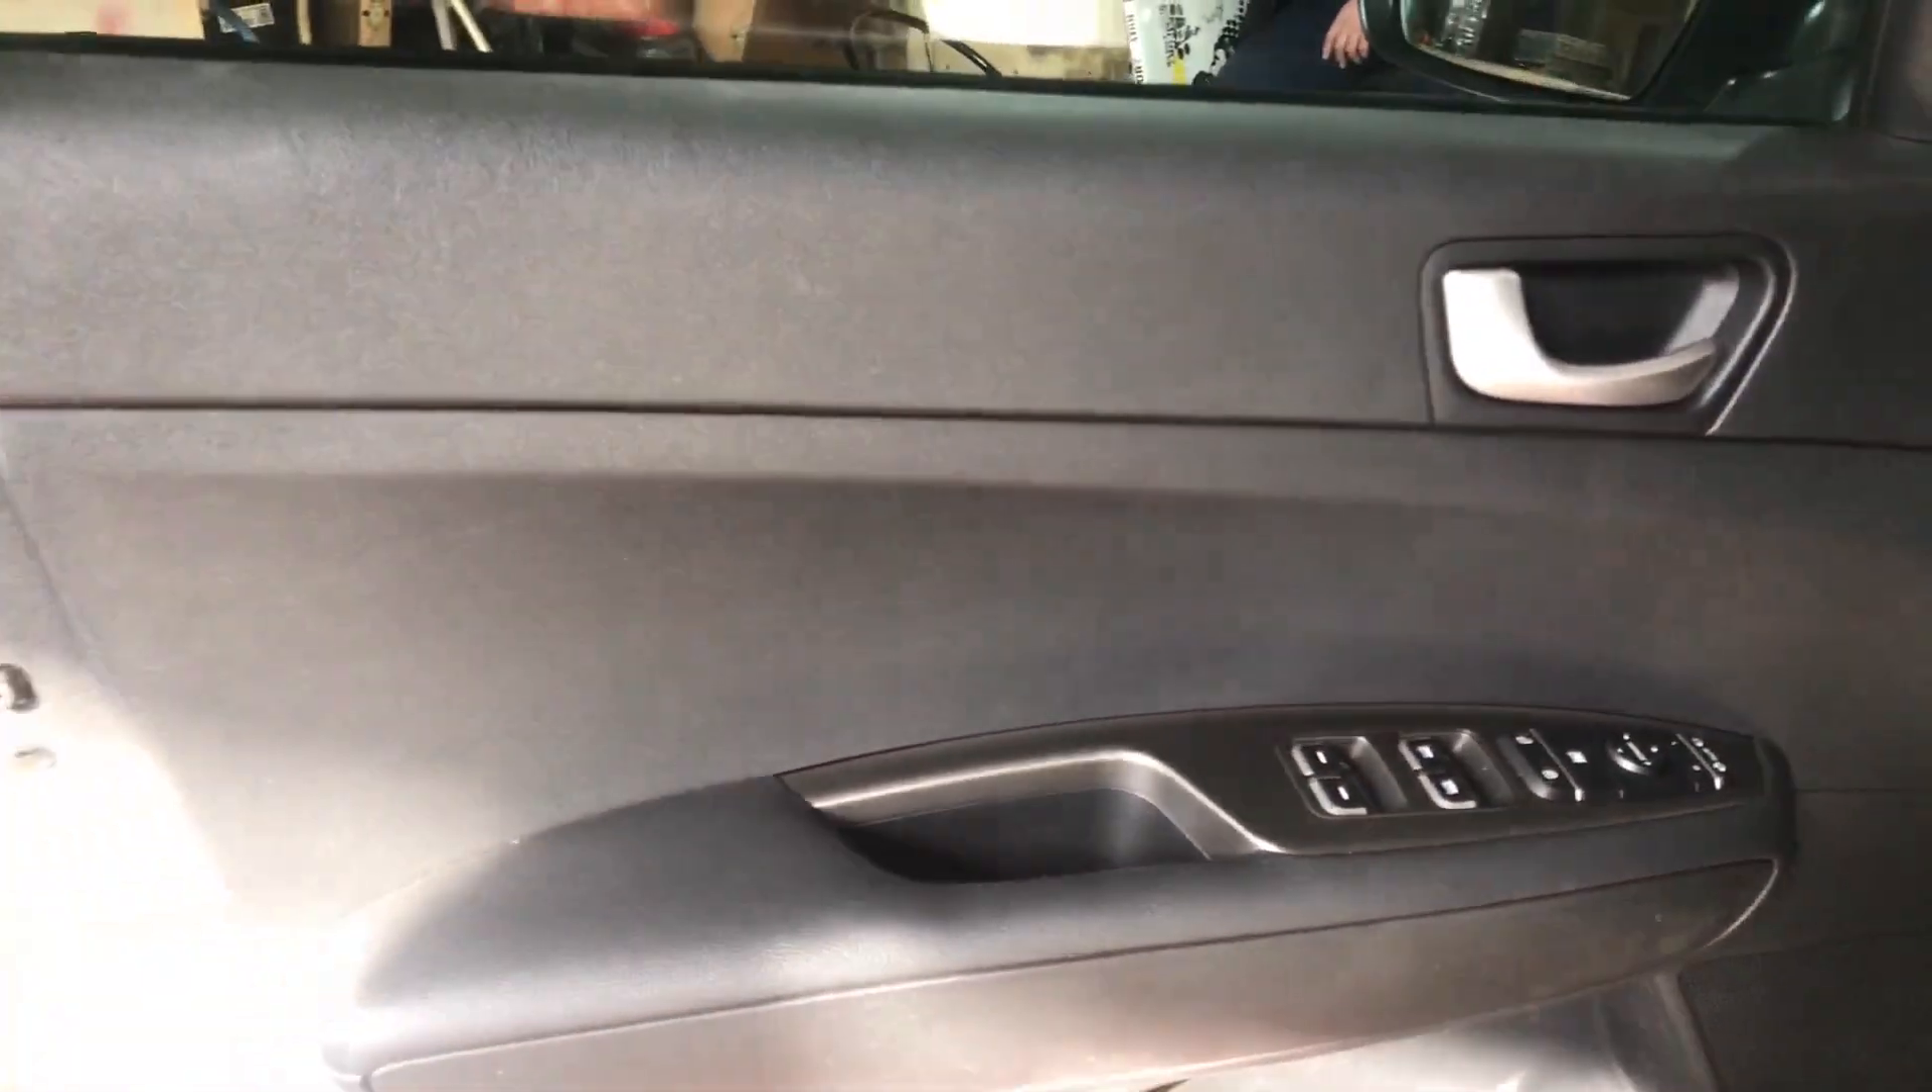Весь пластик, все детали салона стоят на своих местах.